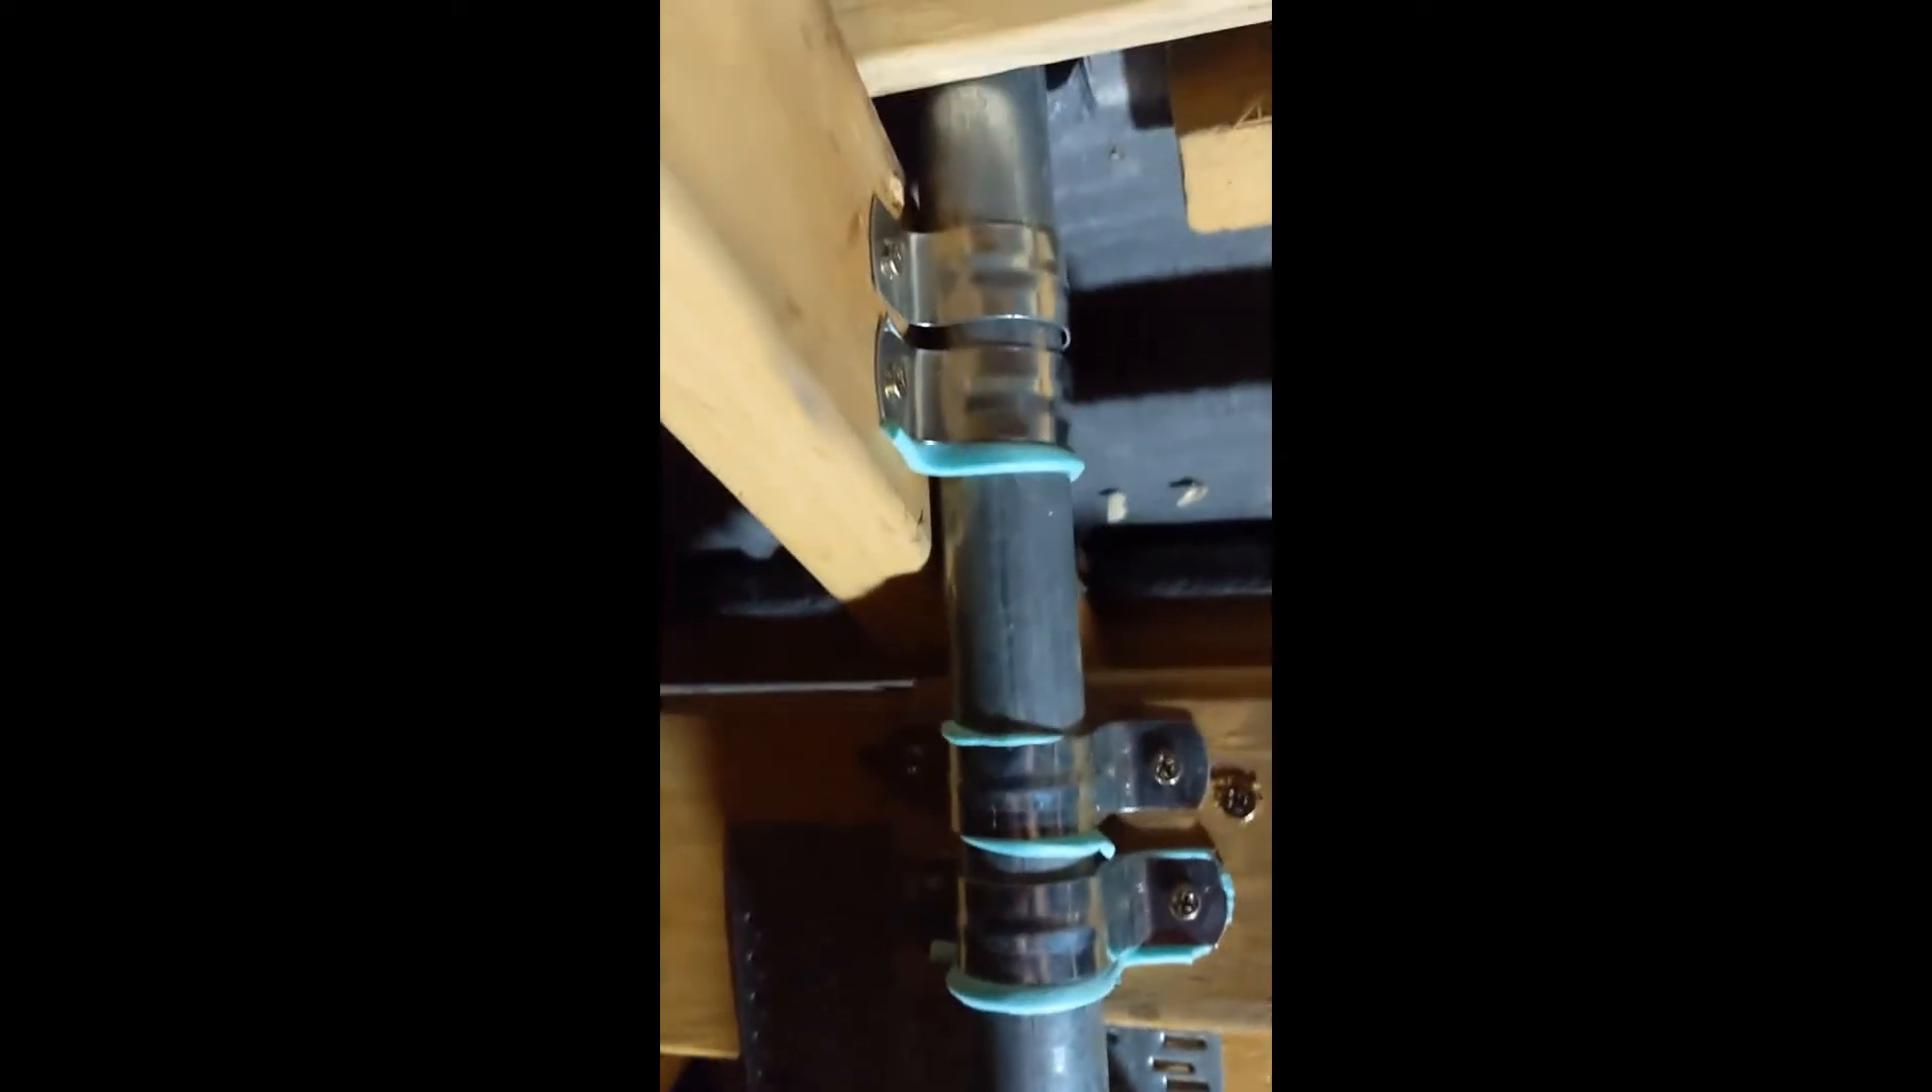I've added some extra saddles here and here.